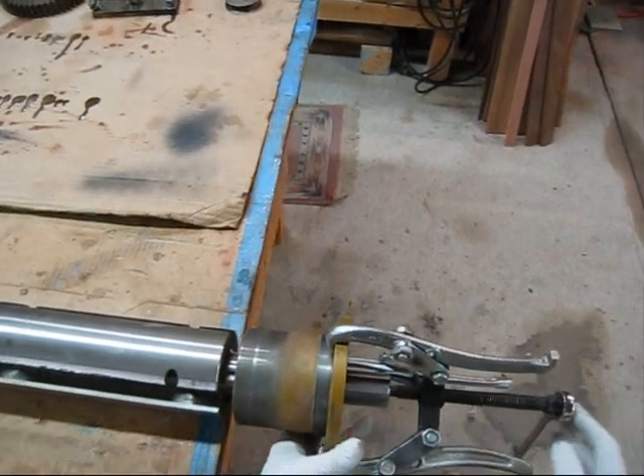I have the puller set up on the left bearing housing and I put a little tension on it.